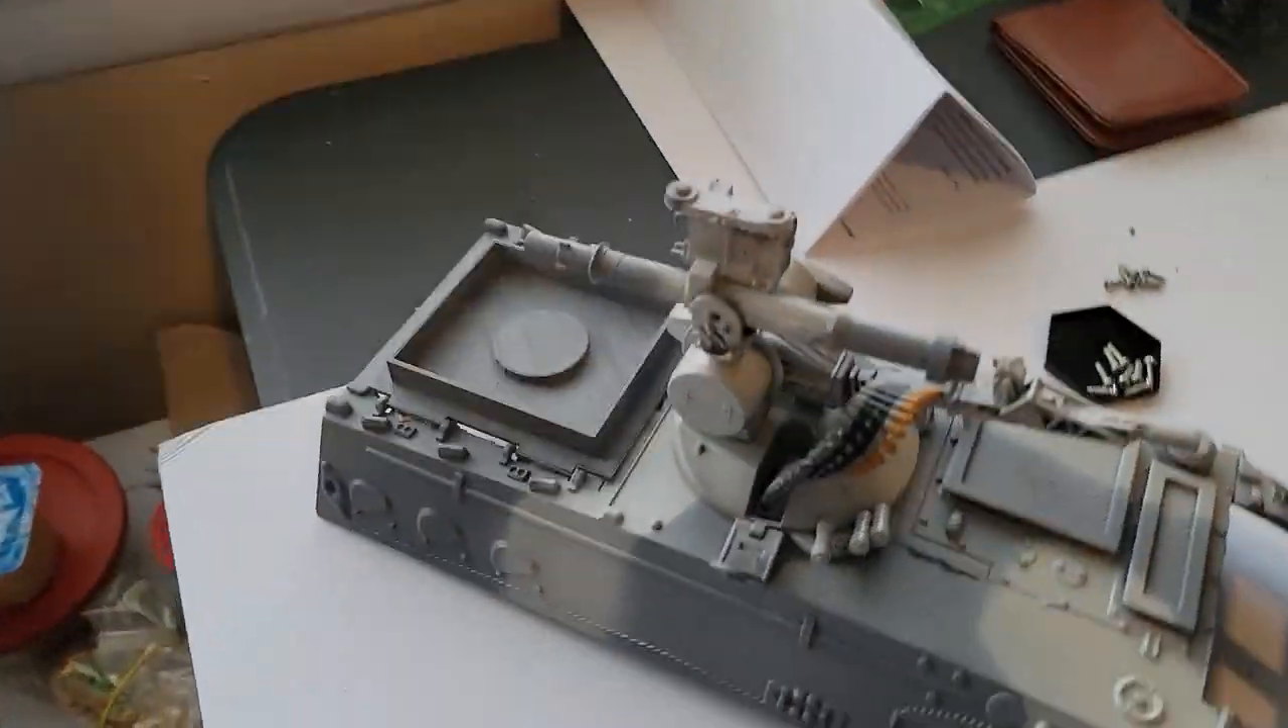We have the cannon mounted and we have the back area covered up now.